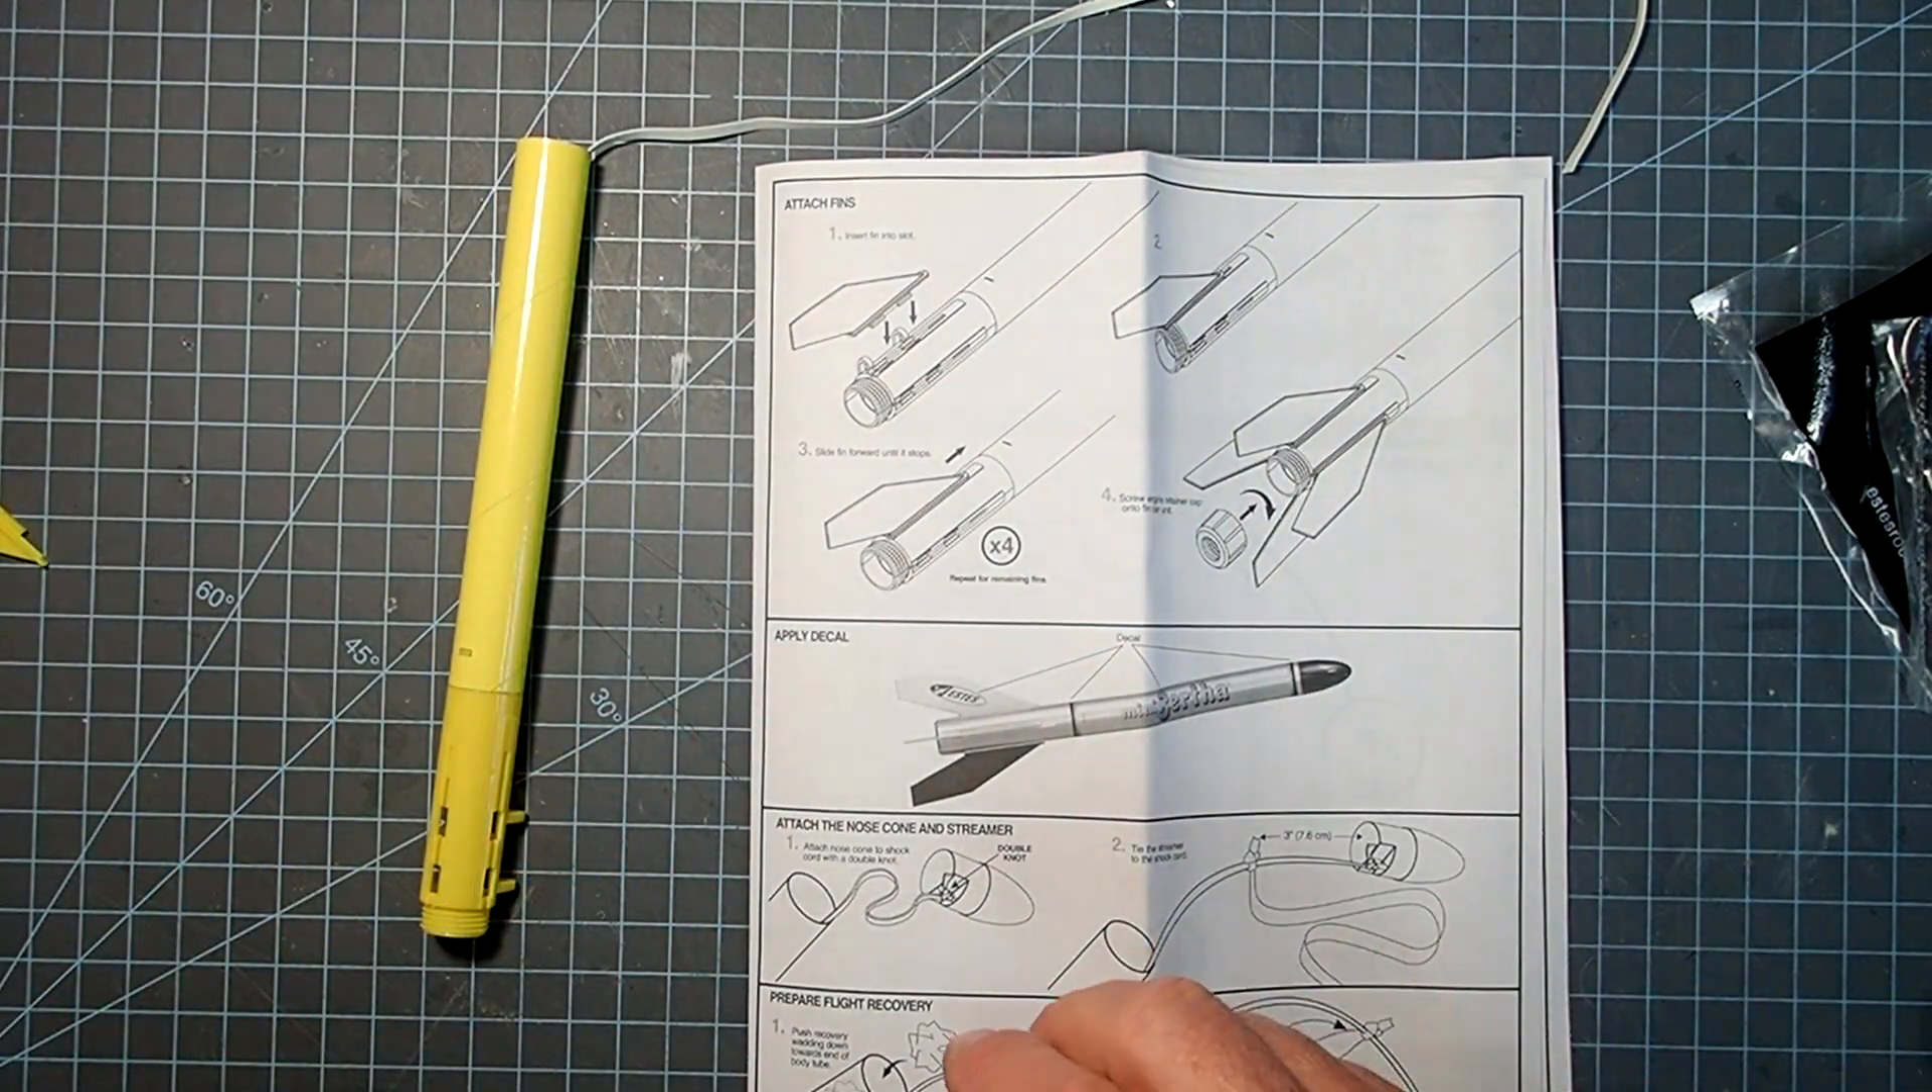All right, we've got our shock cord coming out the top.